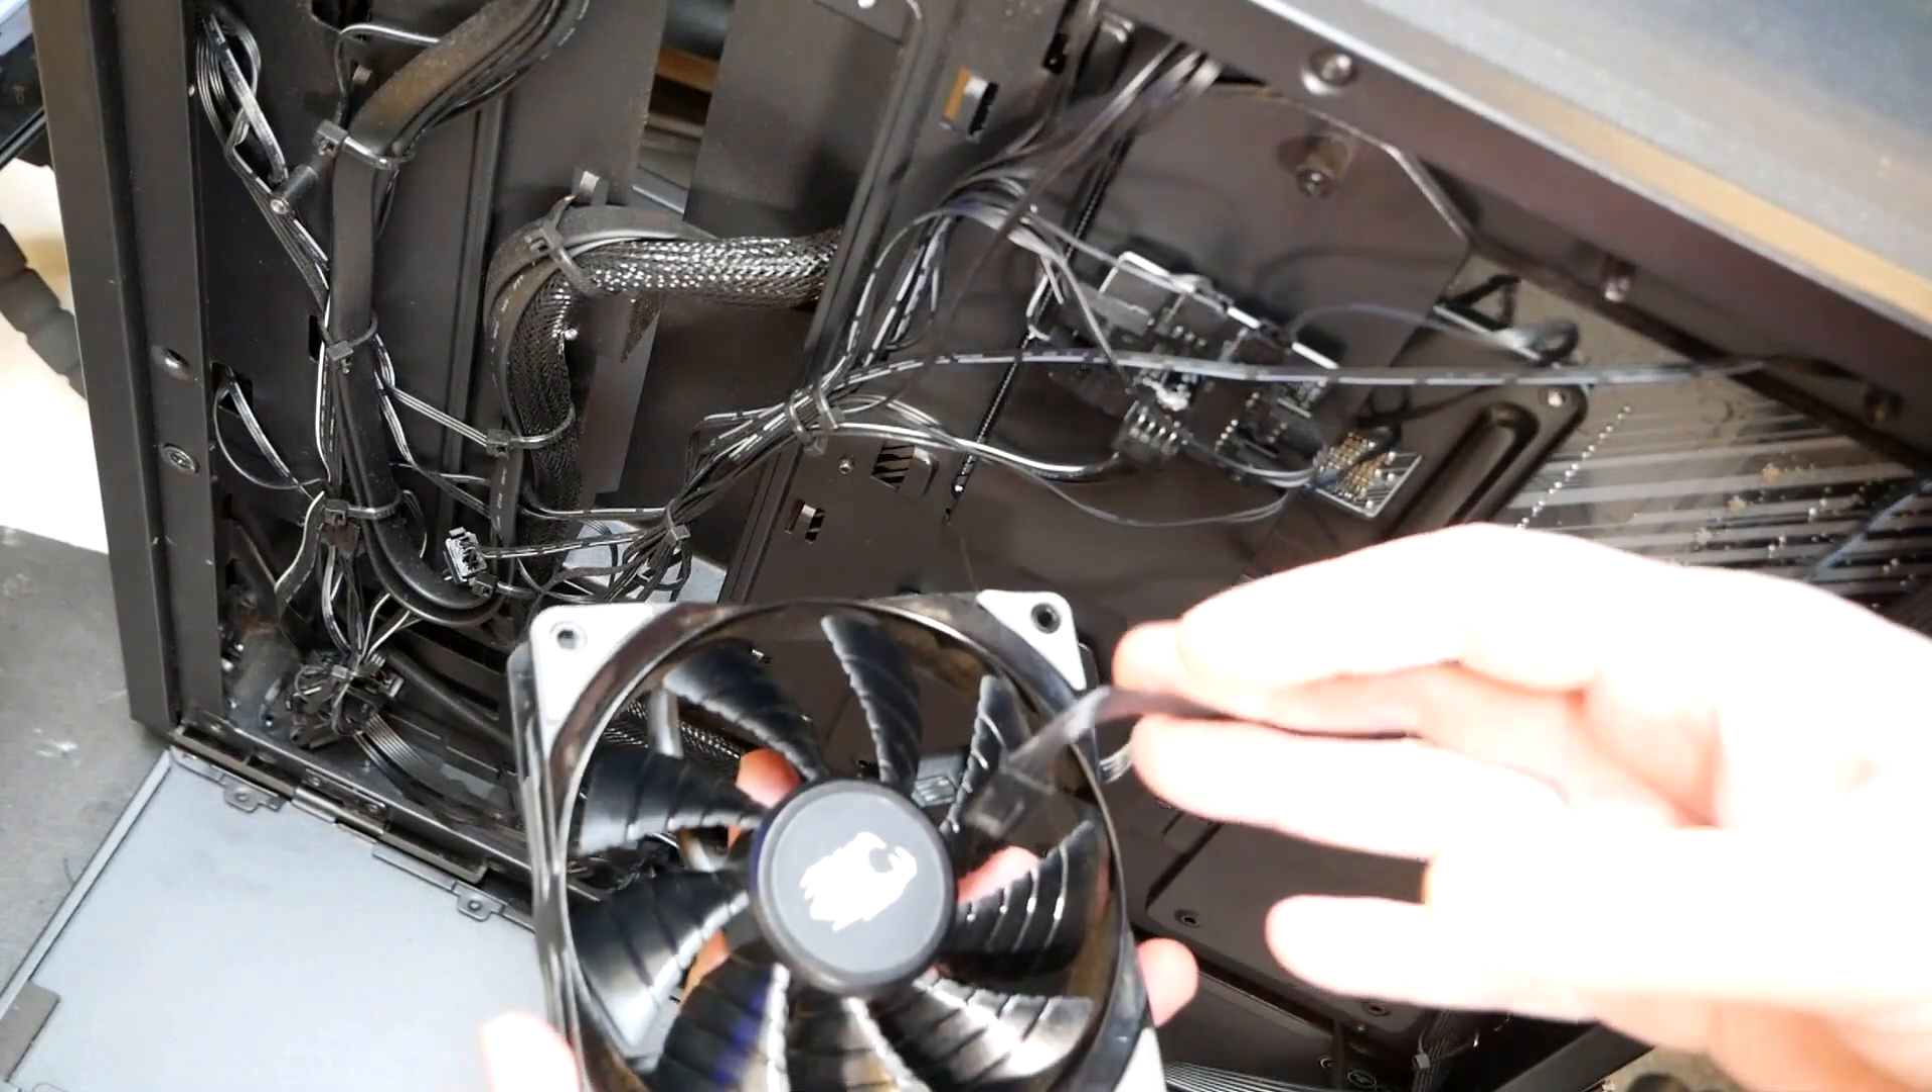I have now removed the black fan.